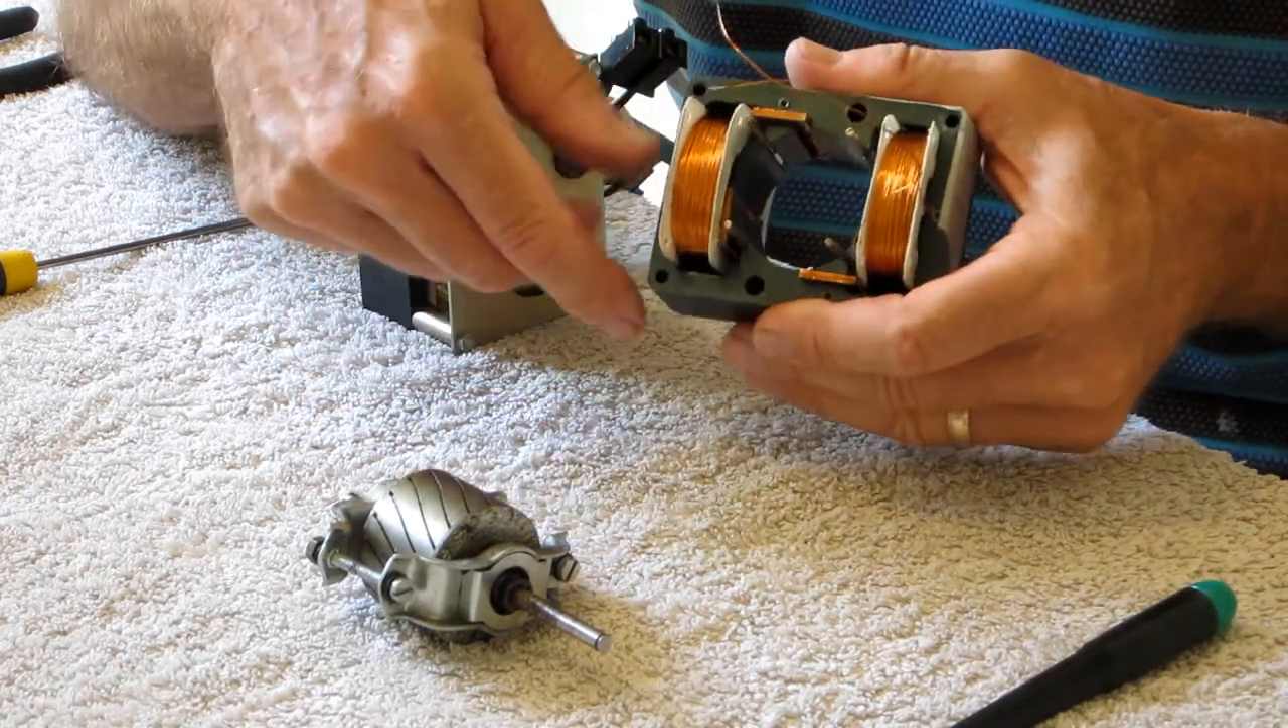I've got all the wires coming out this side now I just need to fit the rotor and figure out which way around the wiring will go.